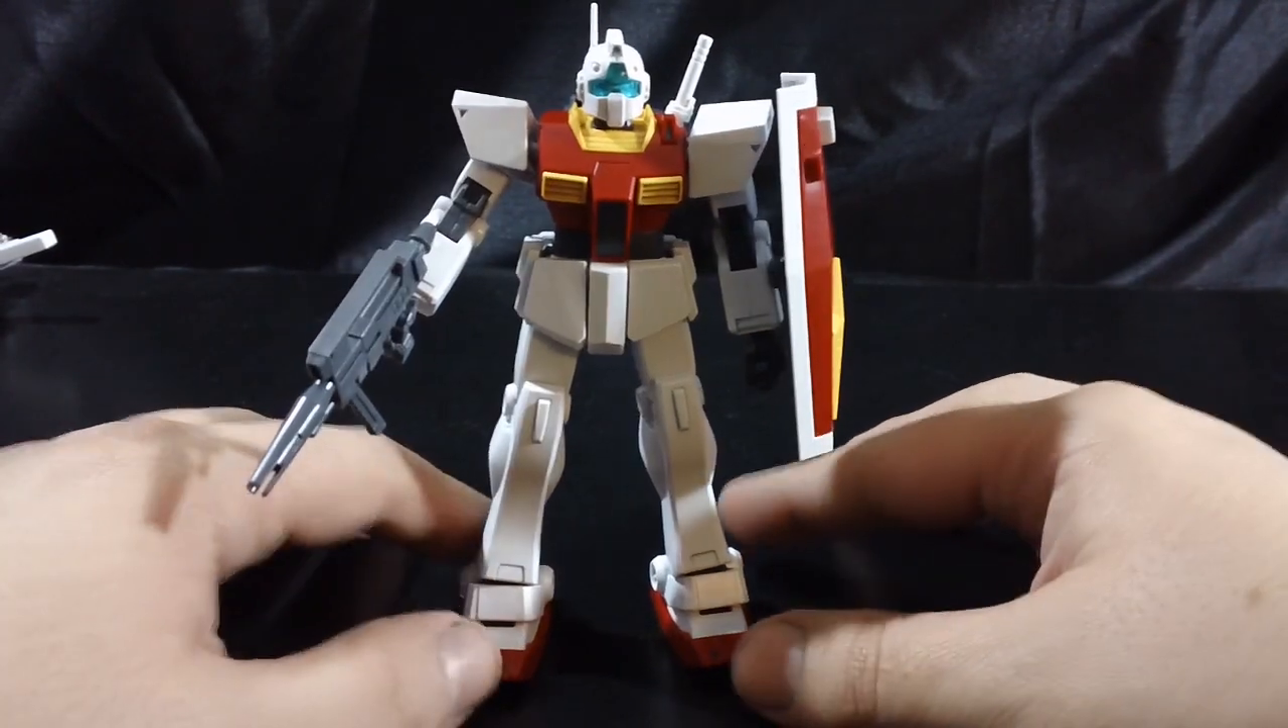So here's a look at the fully assembled mobile suit with most of his accessories equipped.